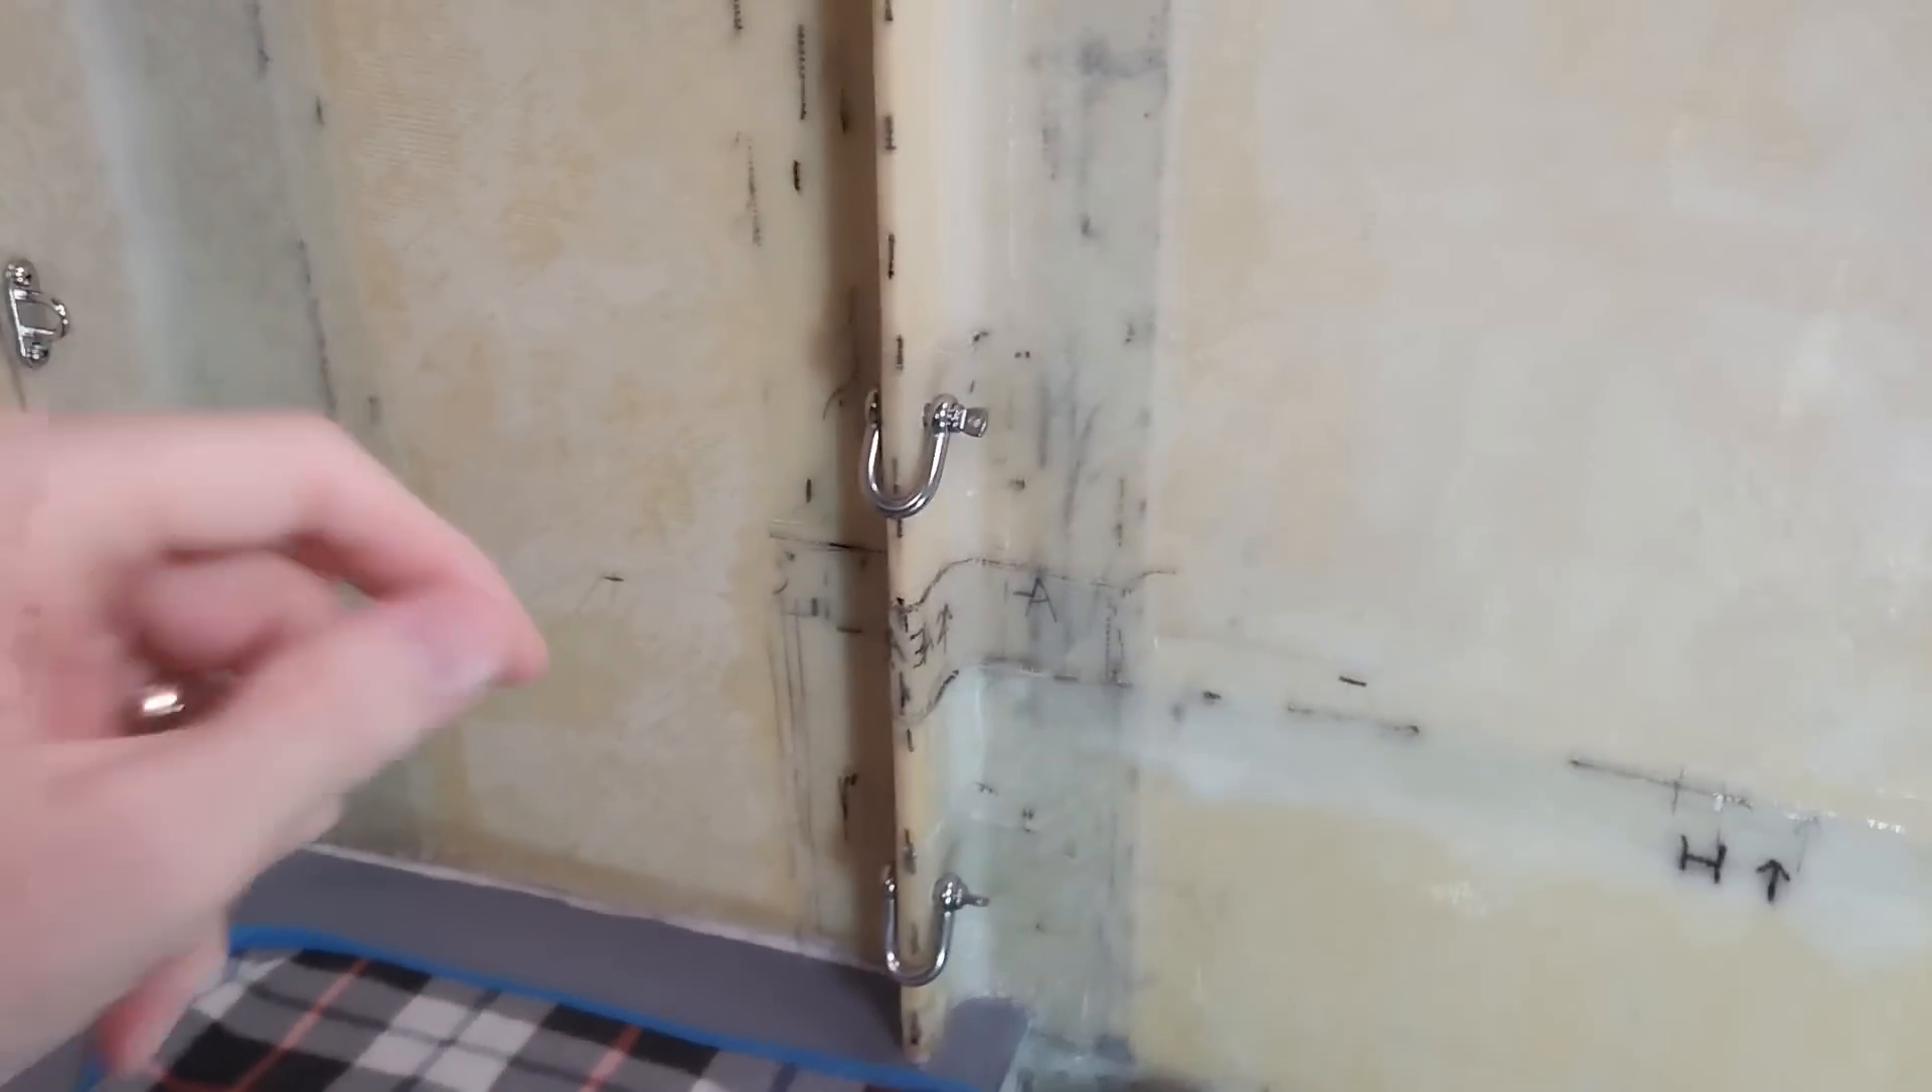I've dry-fit all the stainless here so you can get an idea of what the pad eyes will look like in here.